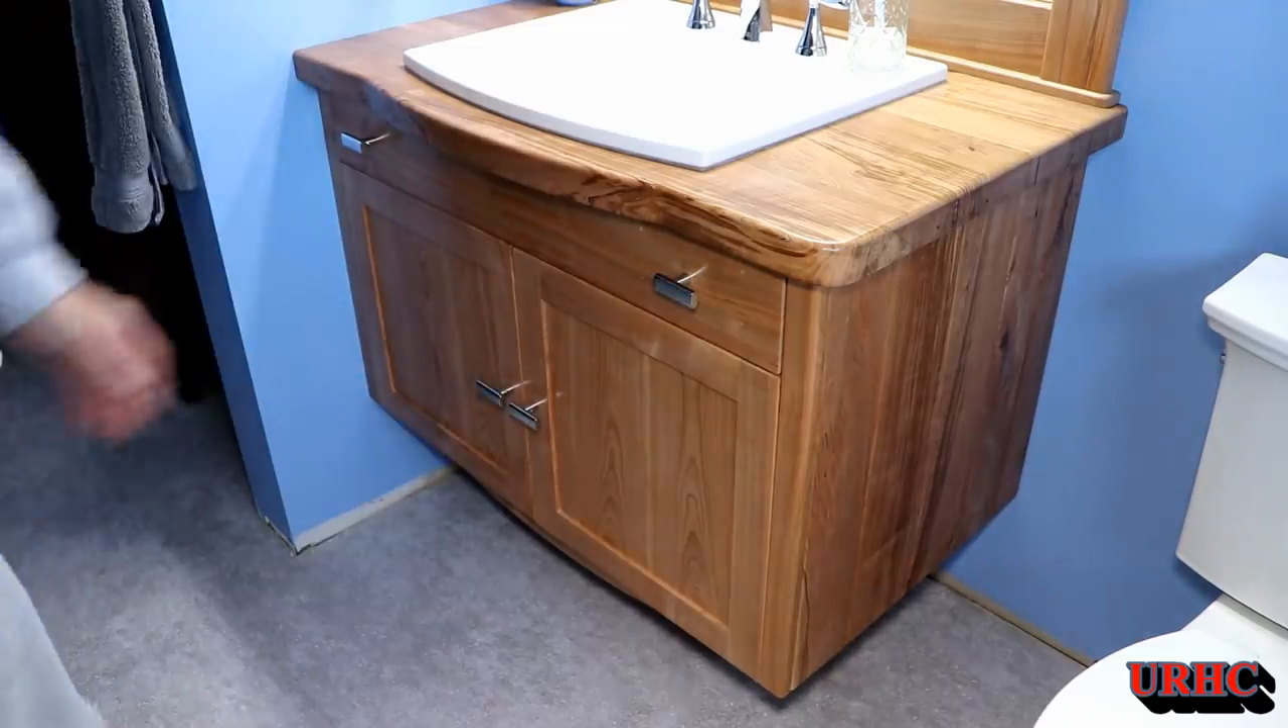There it is everything's on and vanity's done.